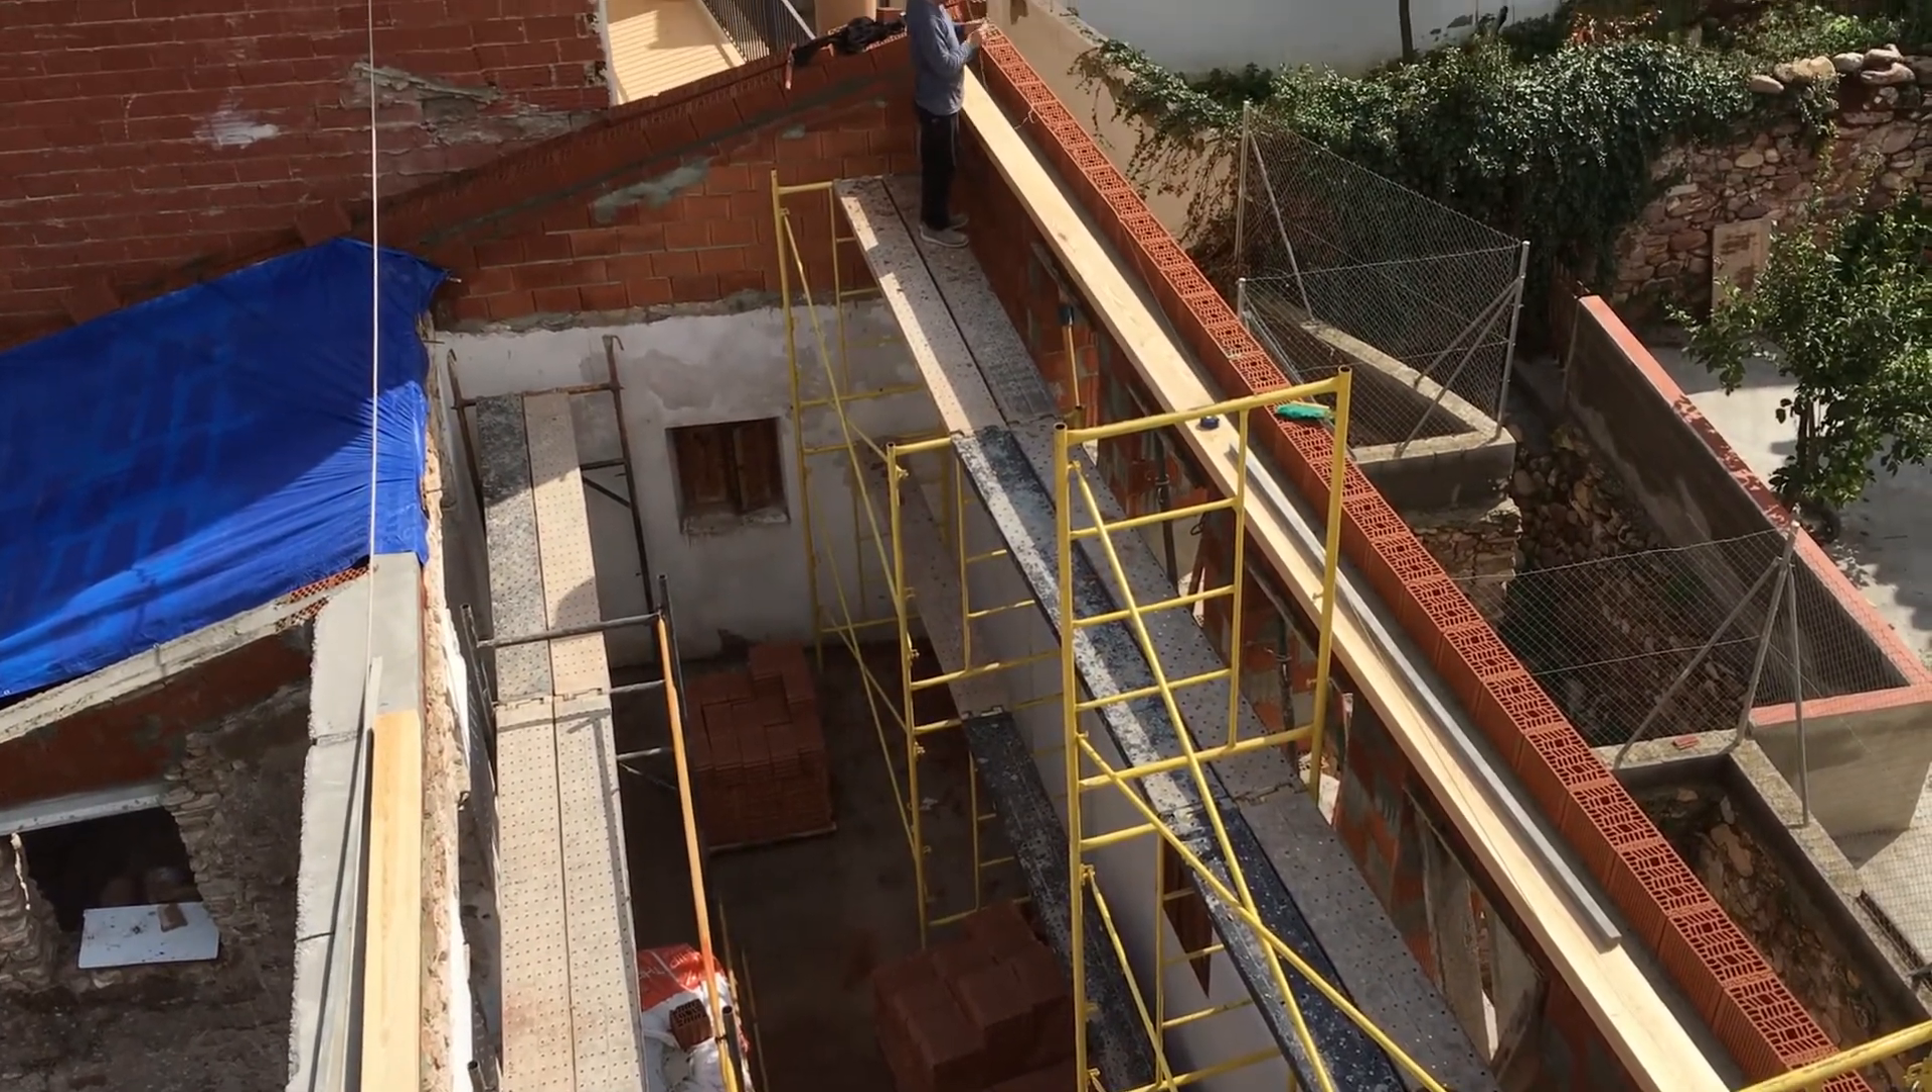The walls have all been finished now and the roof is ready to go on.